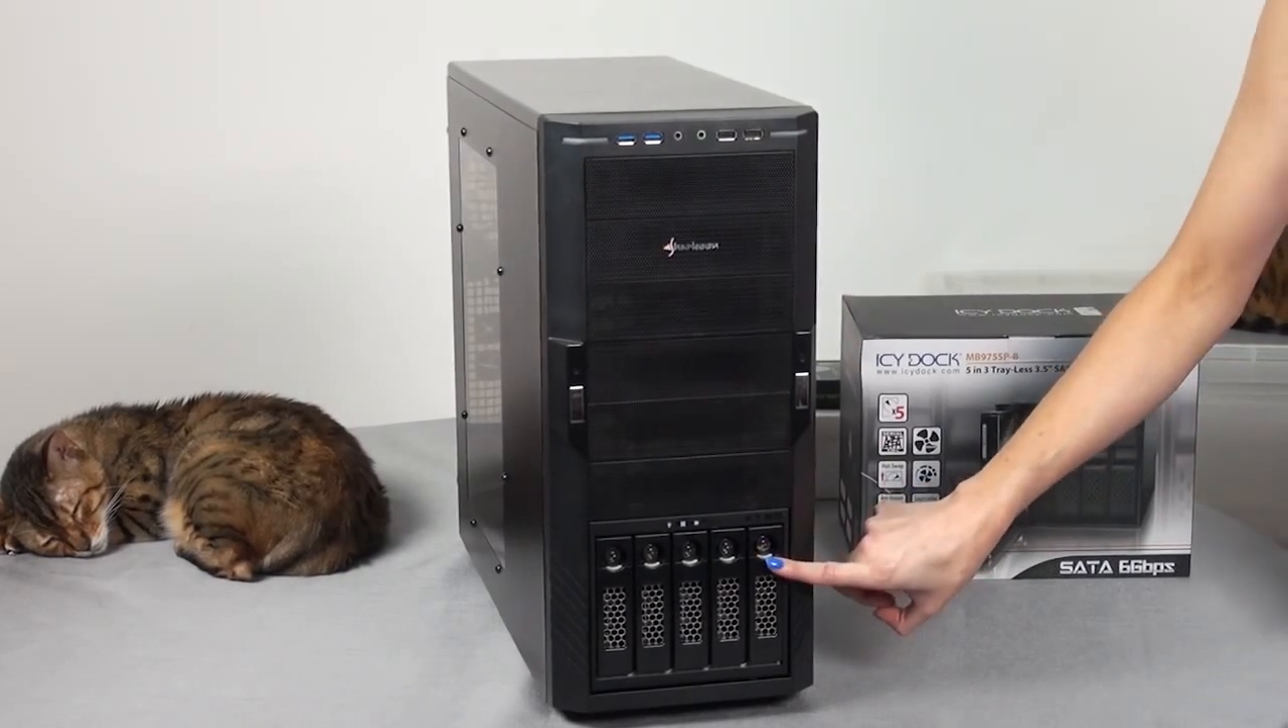And as you can see here, I already have a five and three bay module installed.